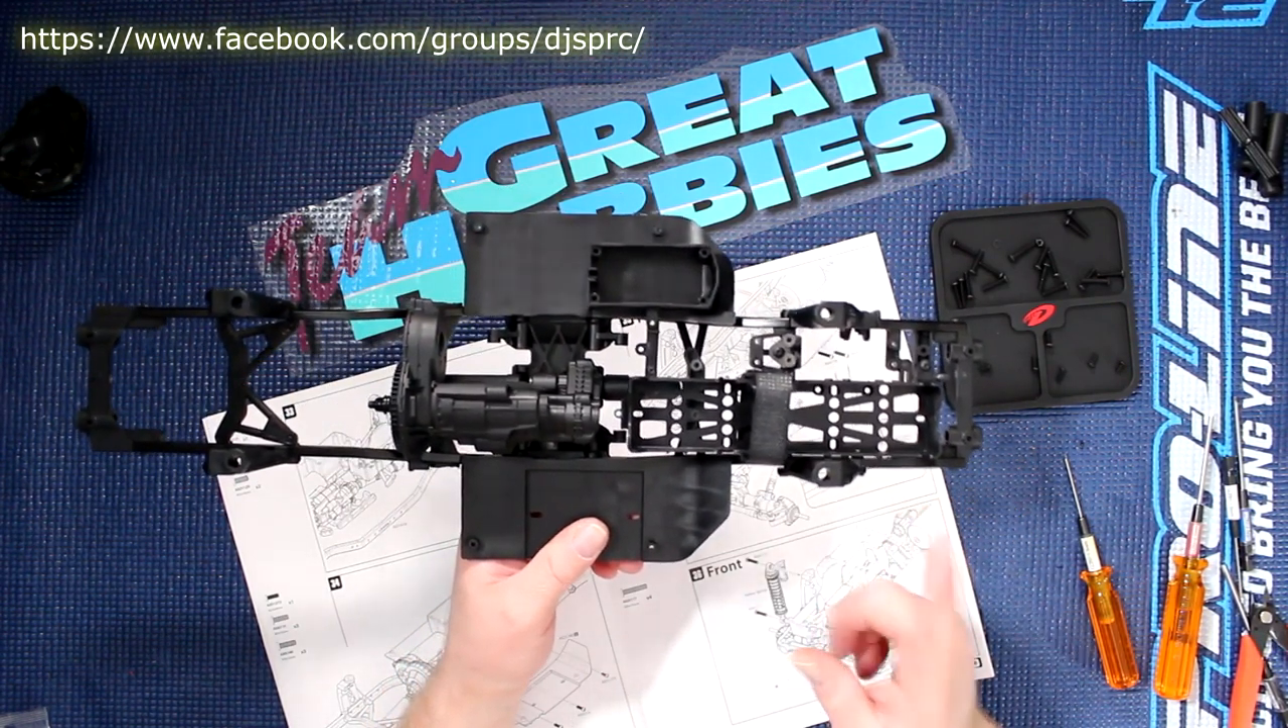And physically we have a chassis not a roller yet but it's coming.